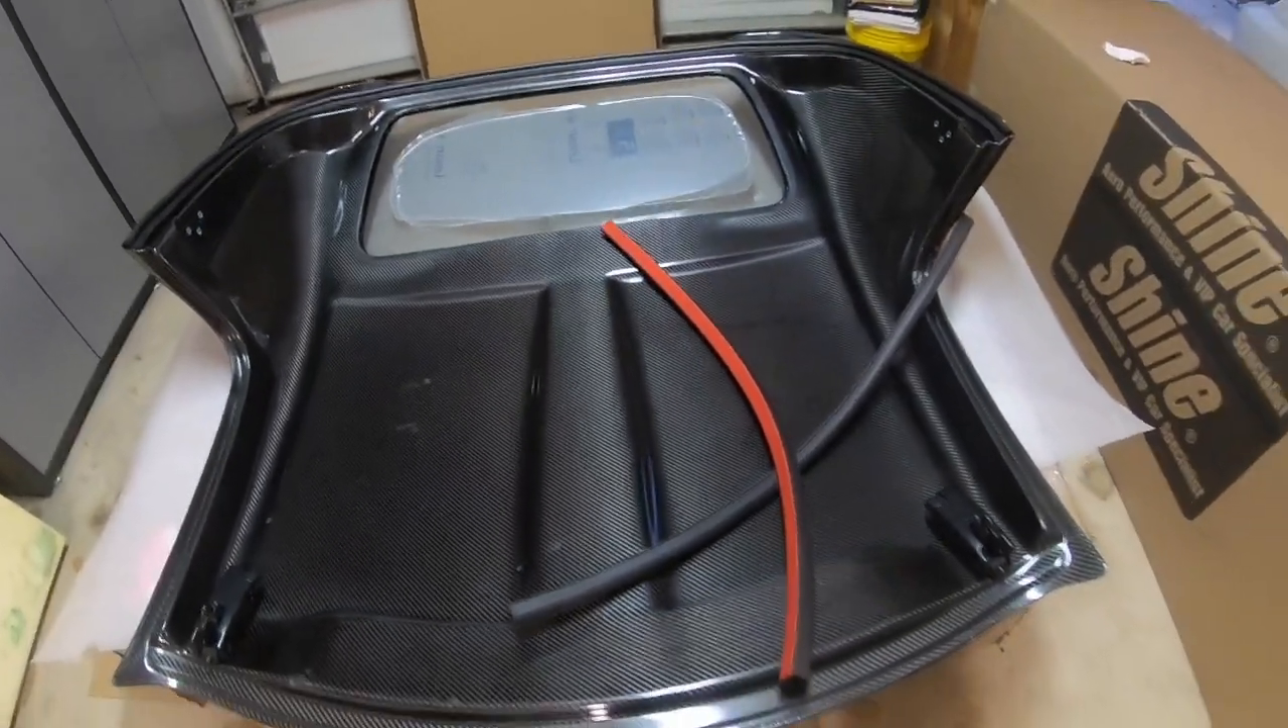So, the top is so far good except for these two rubber seals. I'm going to leave them off now for now.